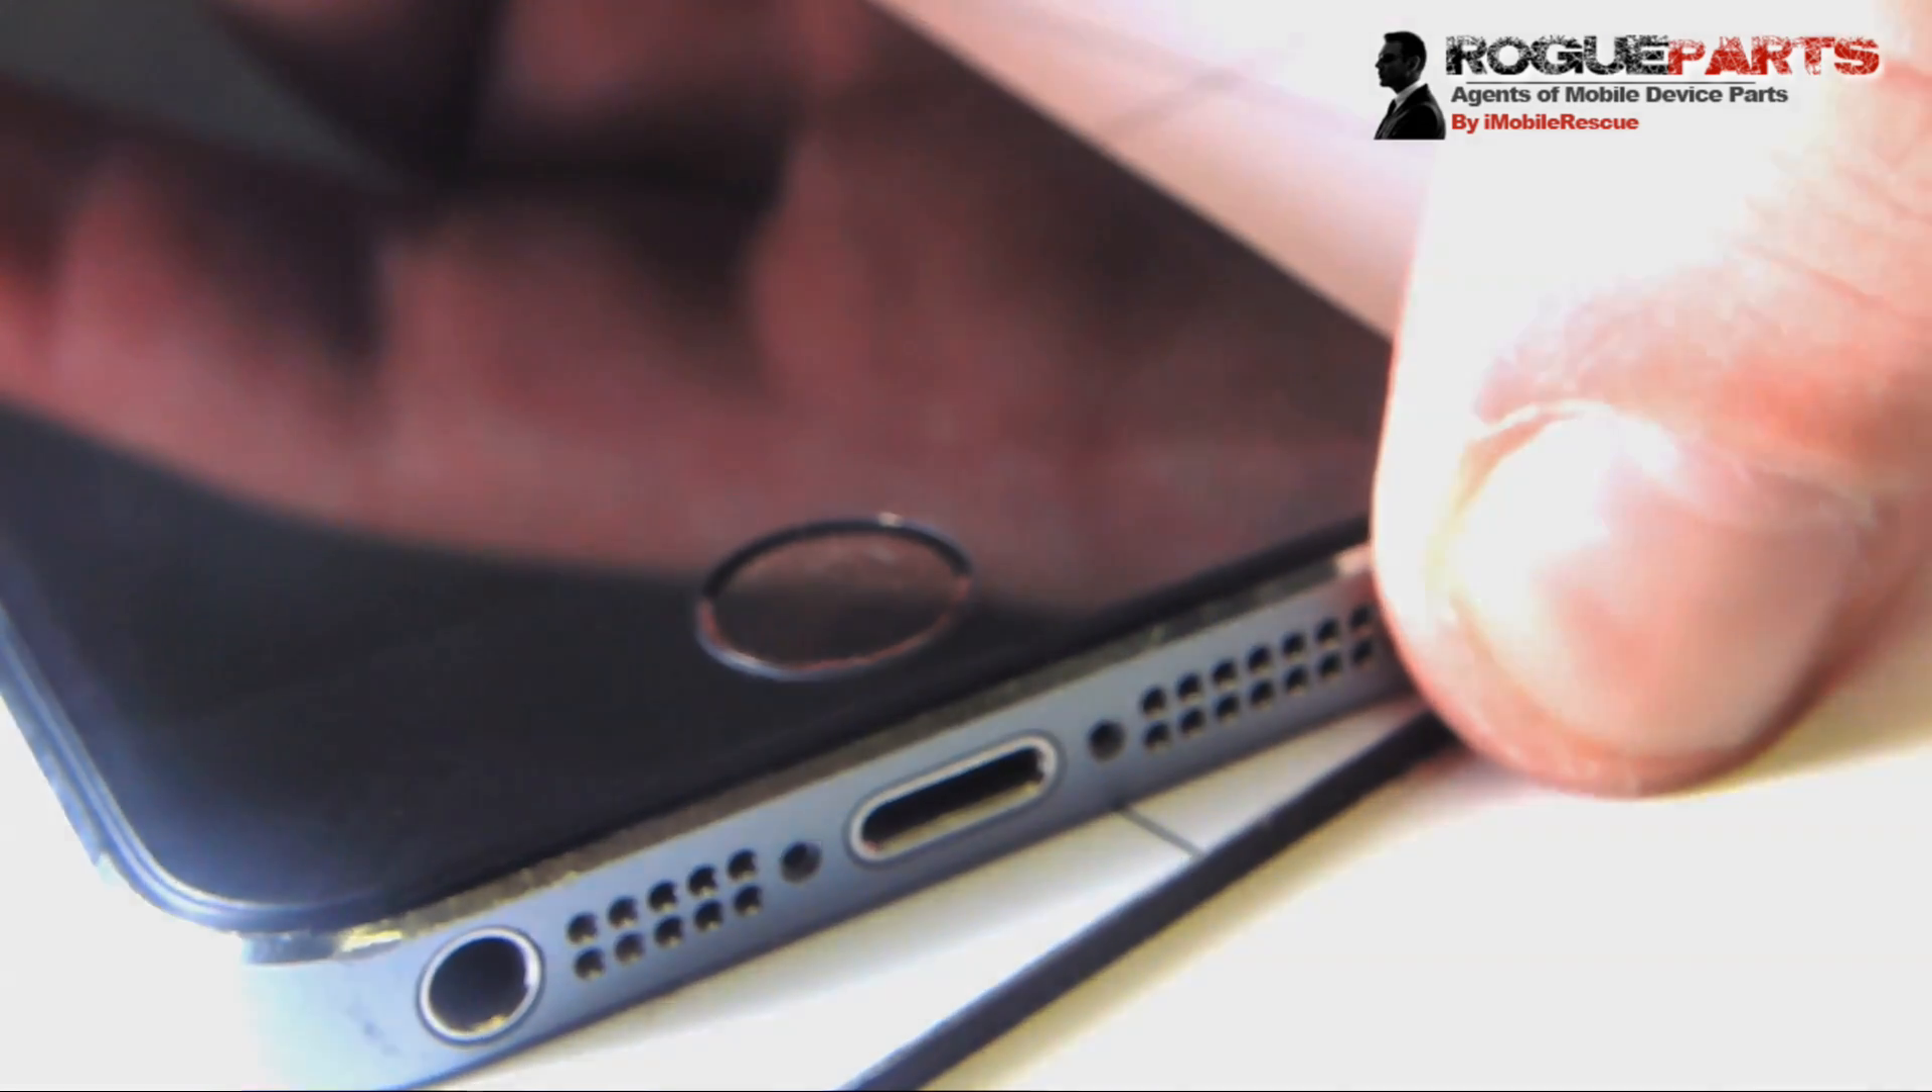Now we've got the device closed and, uh, we're all good to go folks.